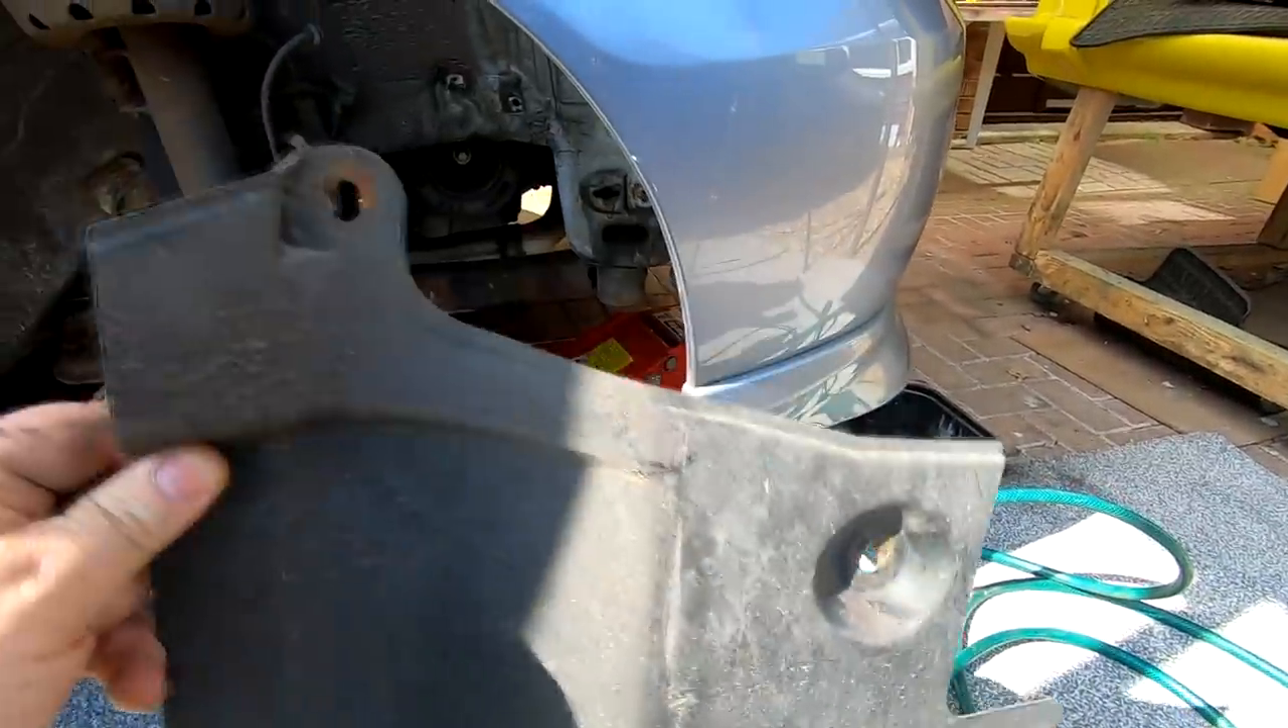Right so there's the tray off now as you can see there's two bolts on the side there and there's two underneath as well.